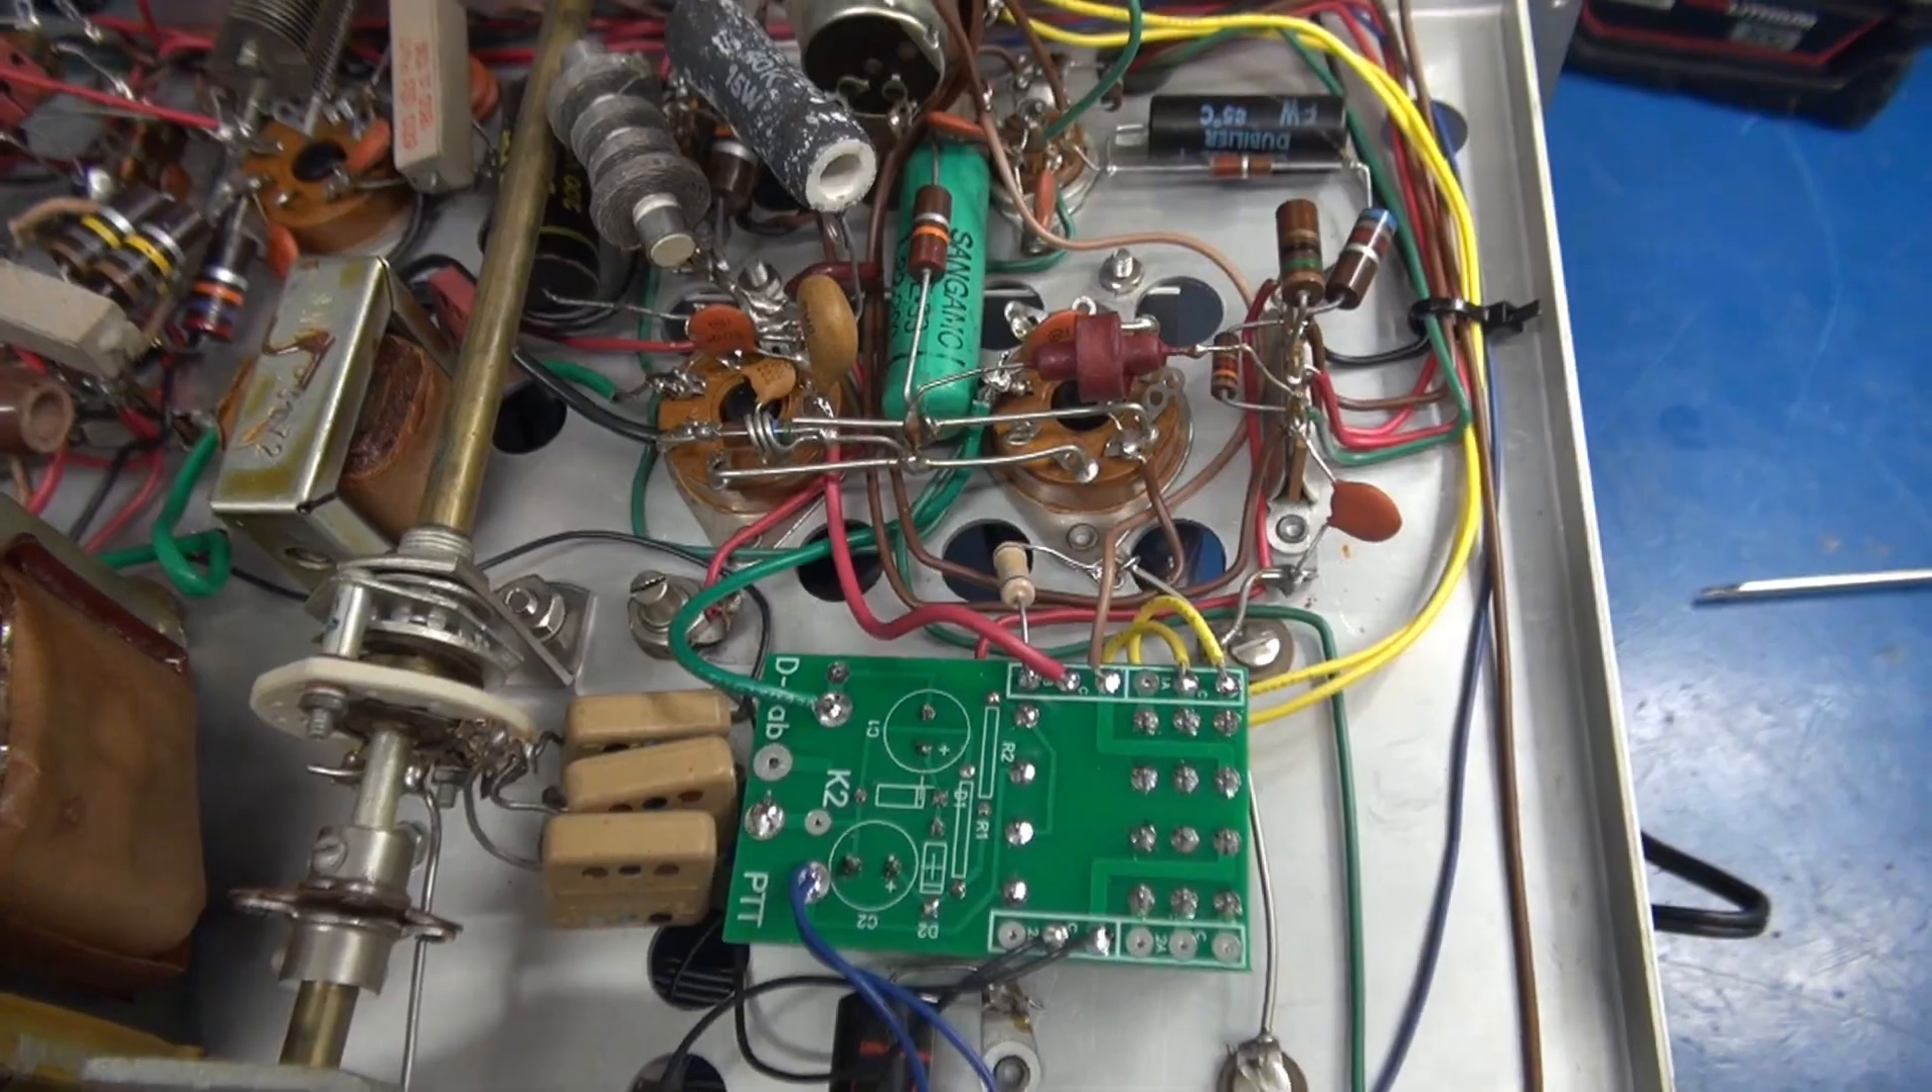All right, the K2 module installation is complete into the Challenger.